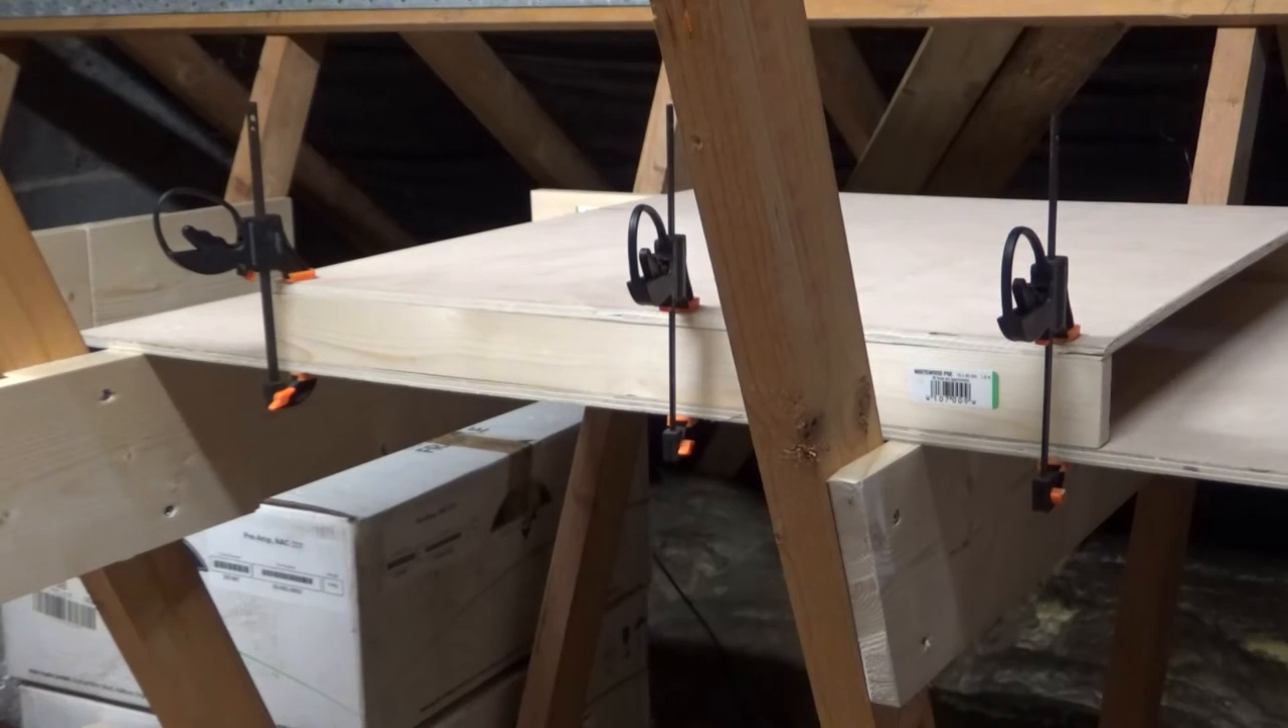So I've clamped the corner board up with the piece that runs along the back of it ready for drilling and screwing.